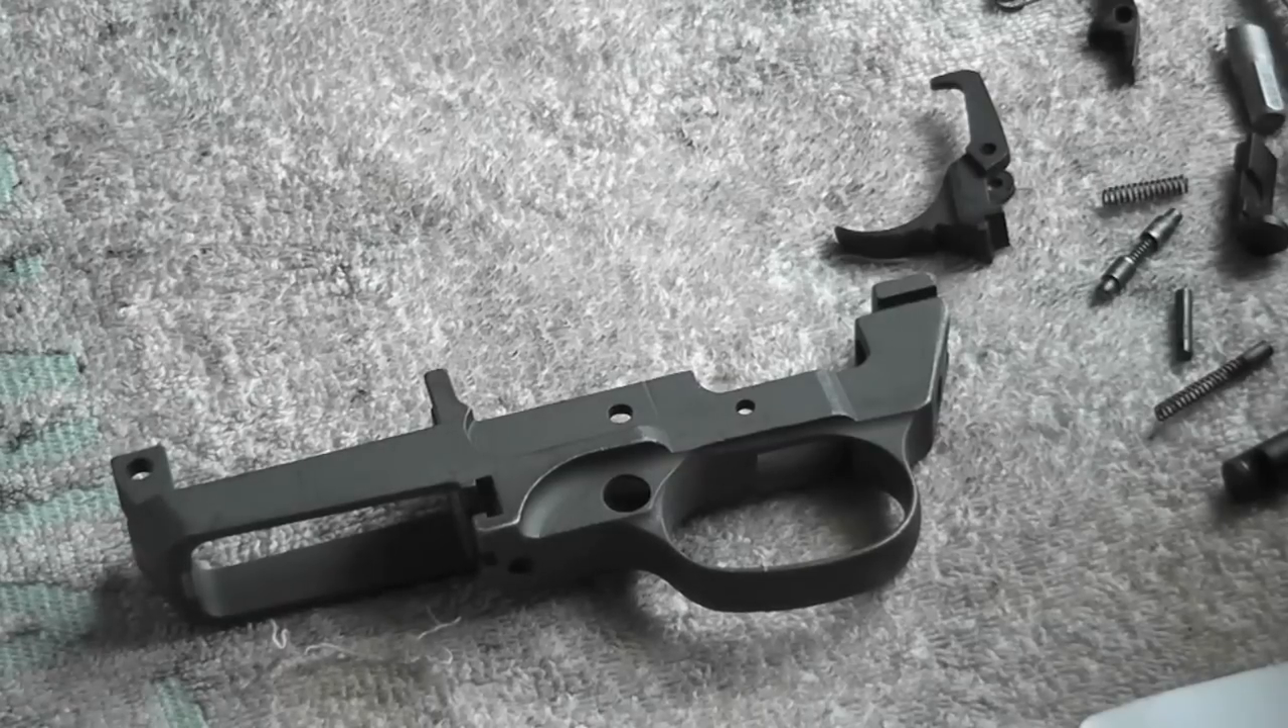That's the complete disassembly of the trigger and hammer.